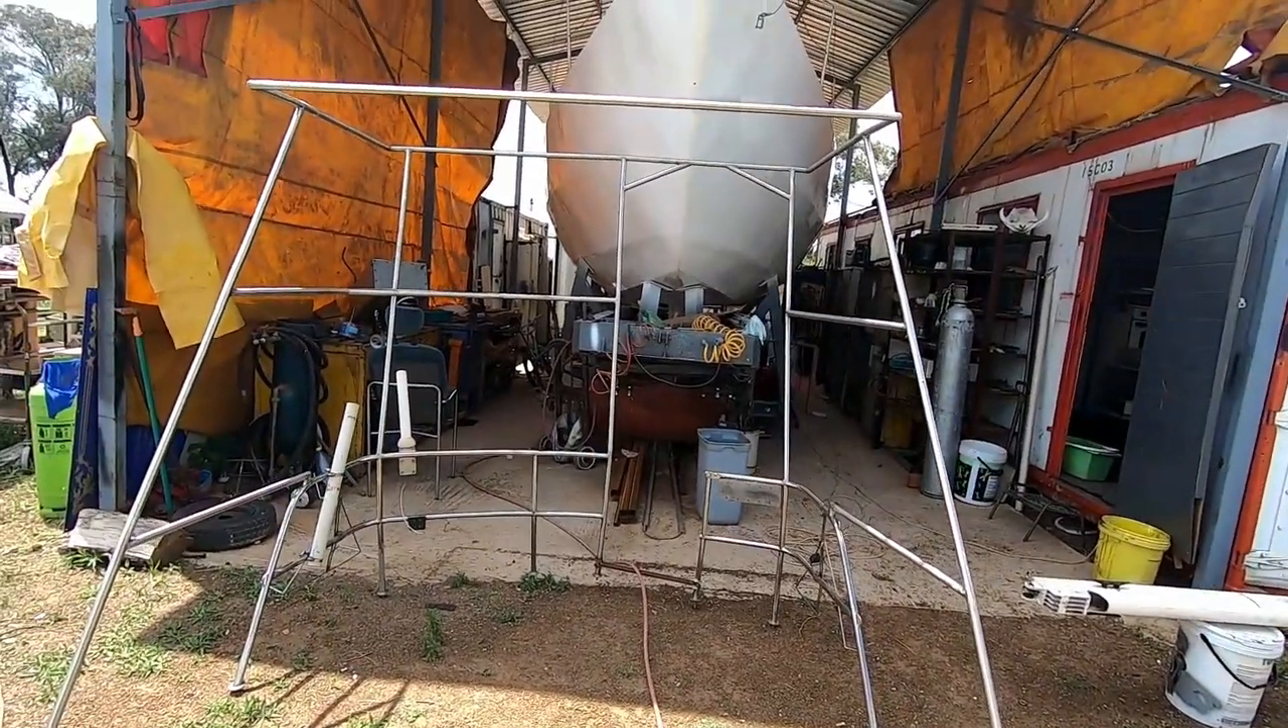This is the frame completed.